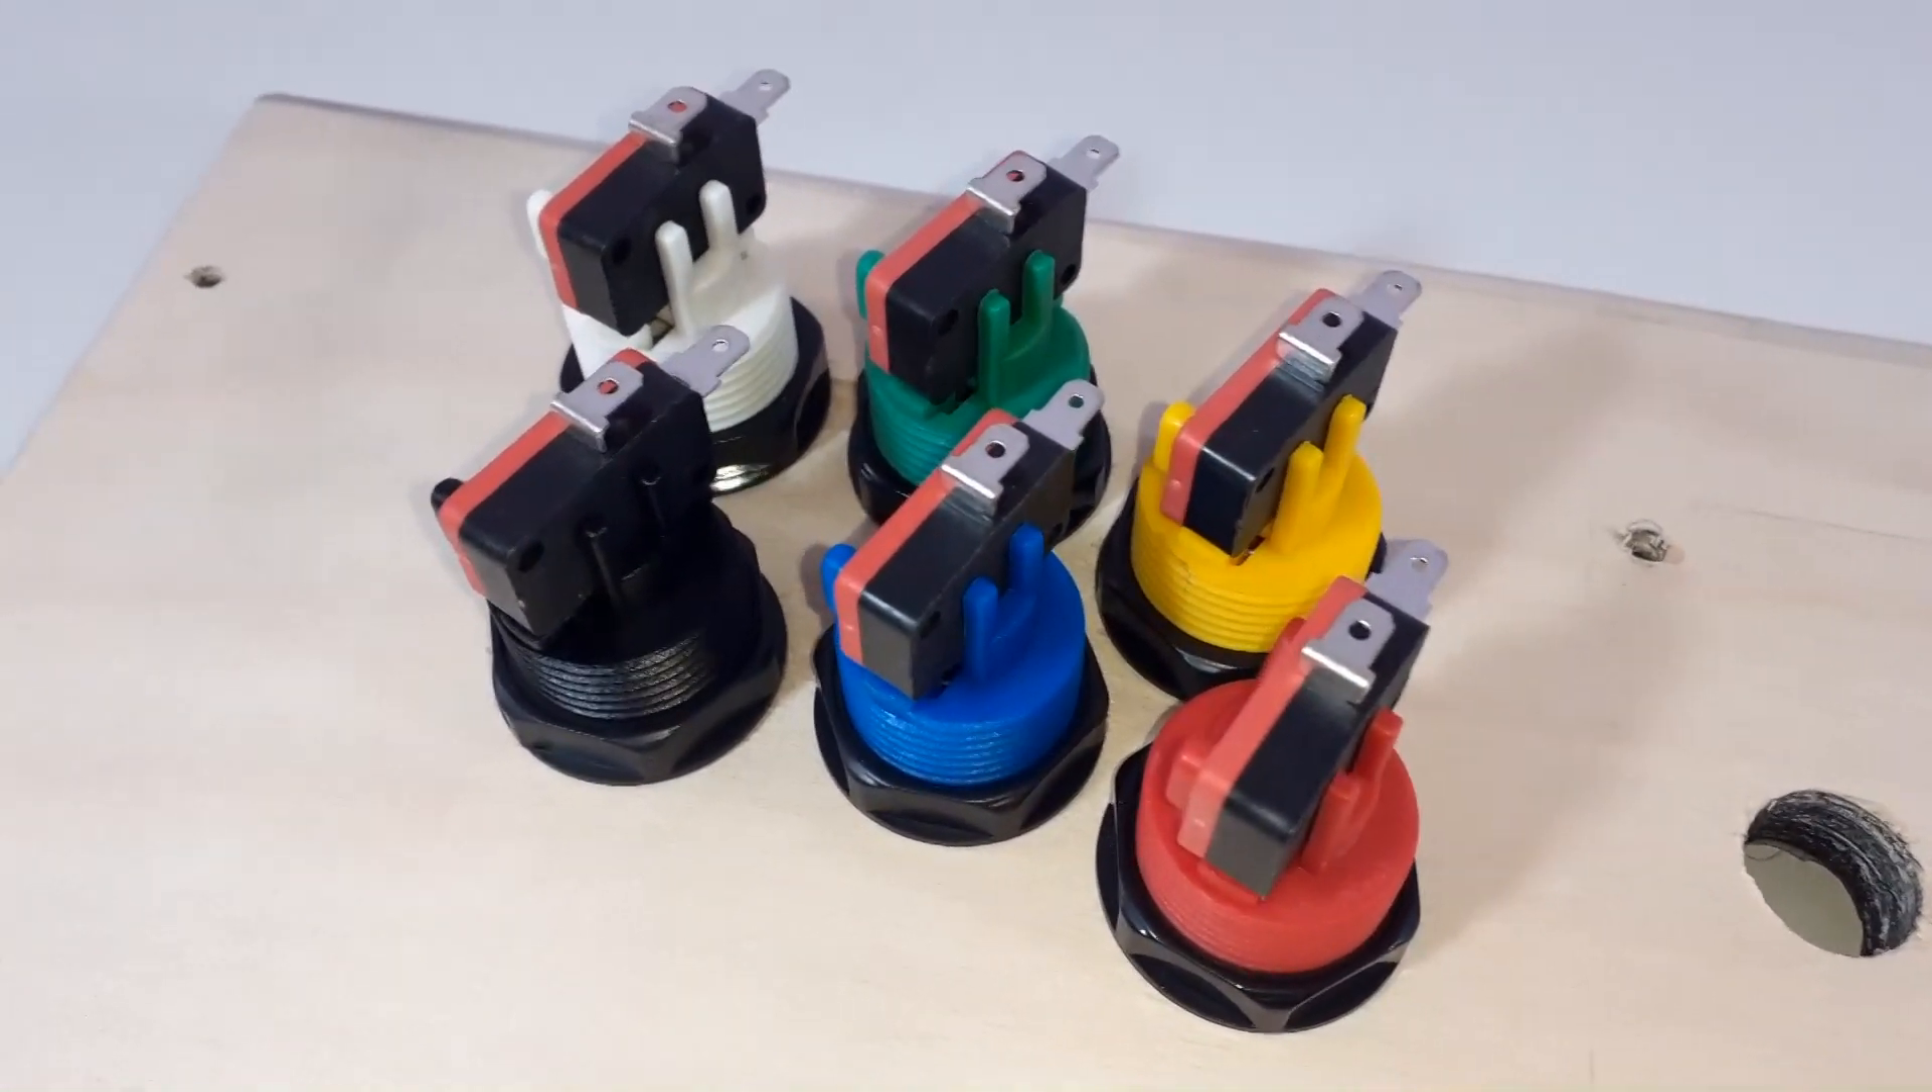Ed ecco come si presentano tutti i nostri pulsanti completi di microinterruttori.